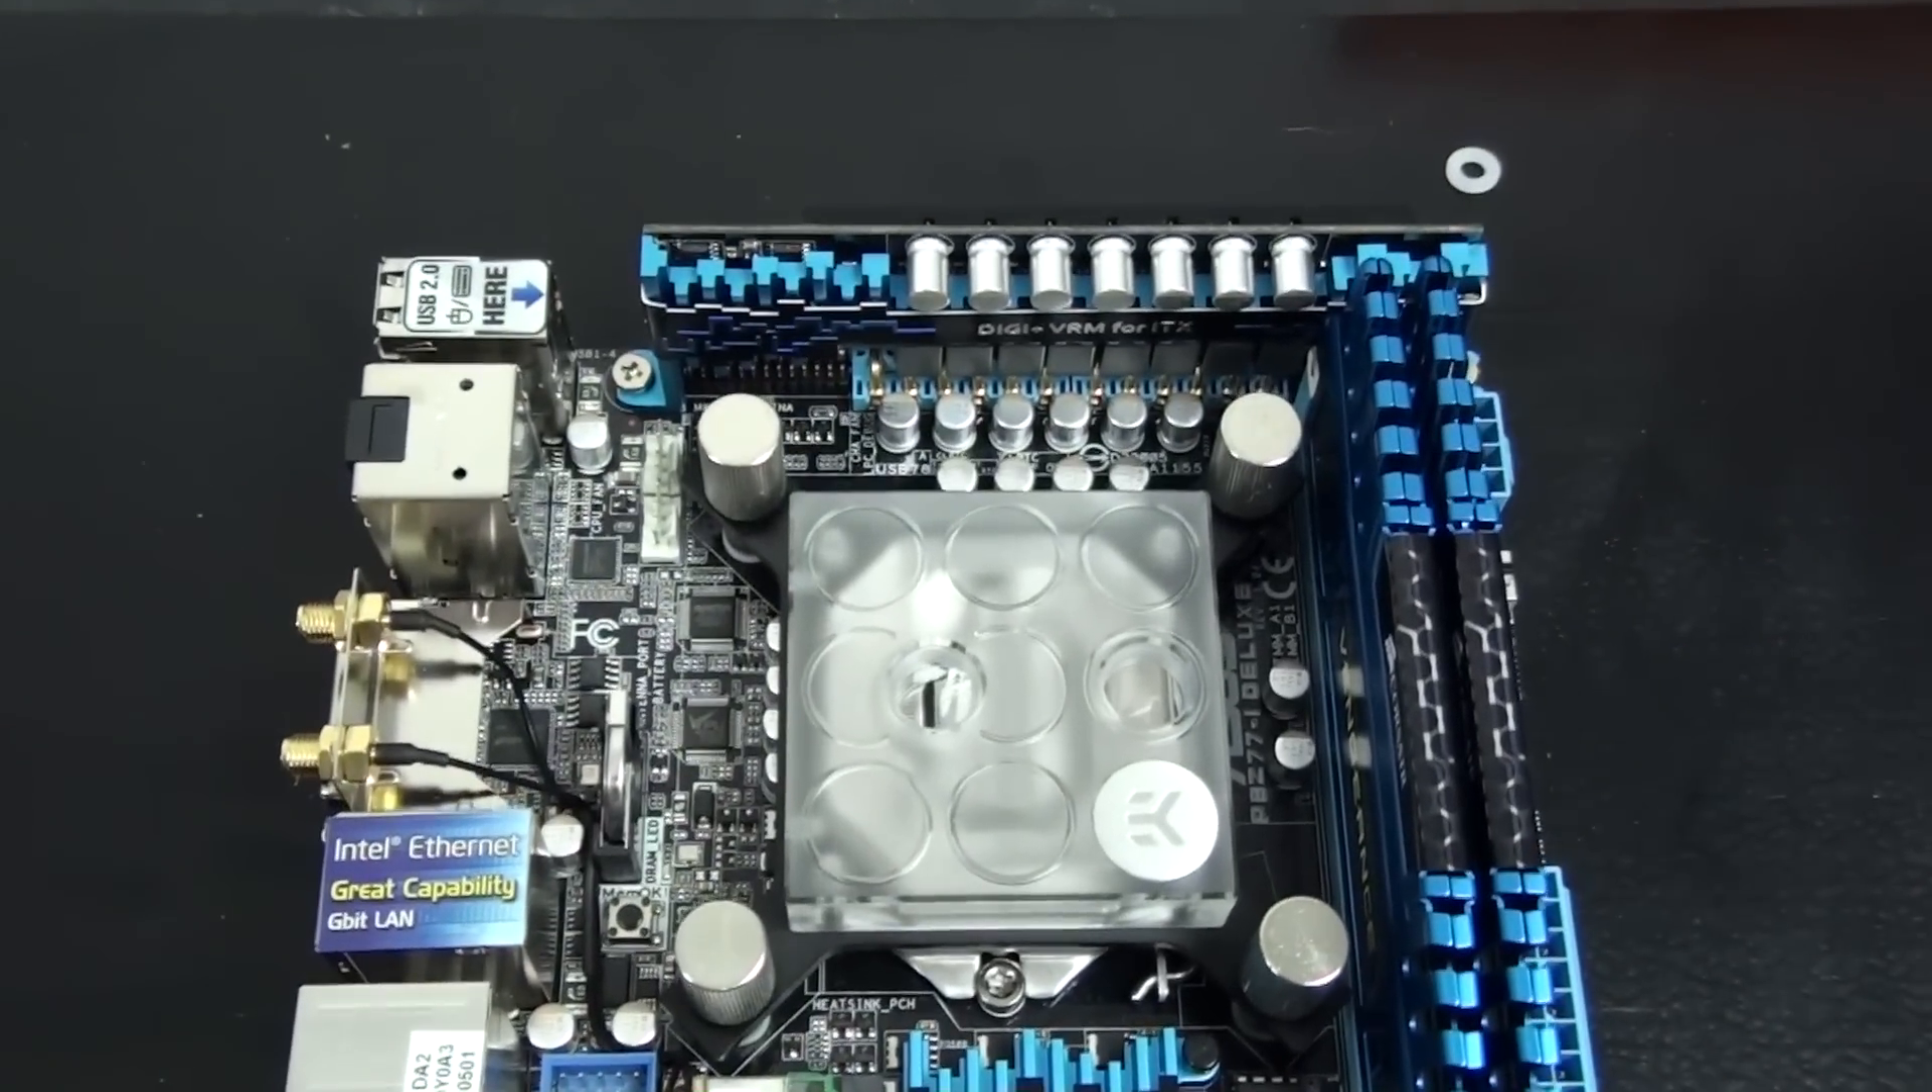I've installed the CPU memory and CPU water block, I still need to install the graphics card water block.